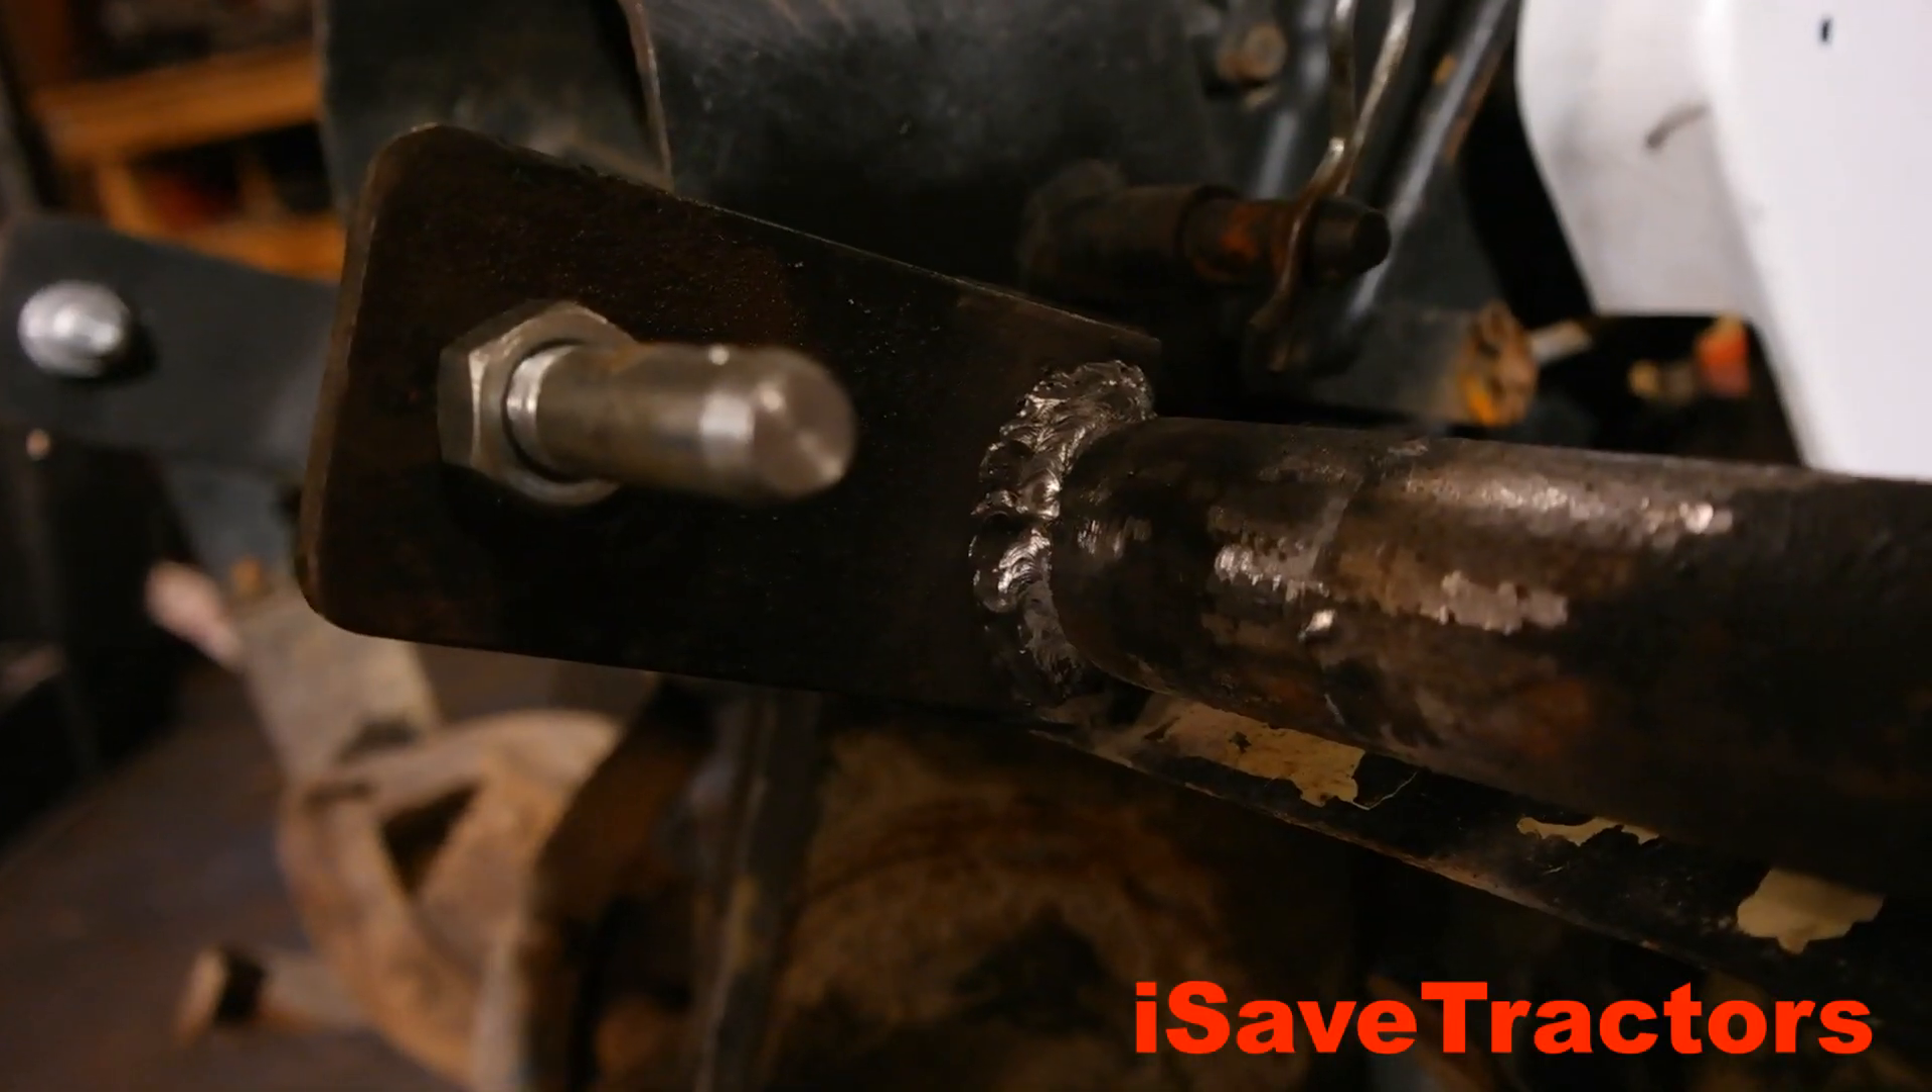This bracket that I'm welding on is three eighths of an inch mild steel and this is what the welds look like when I'm finished.